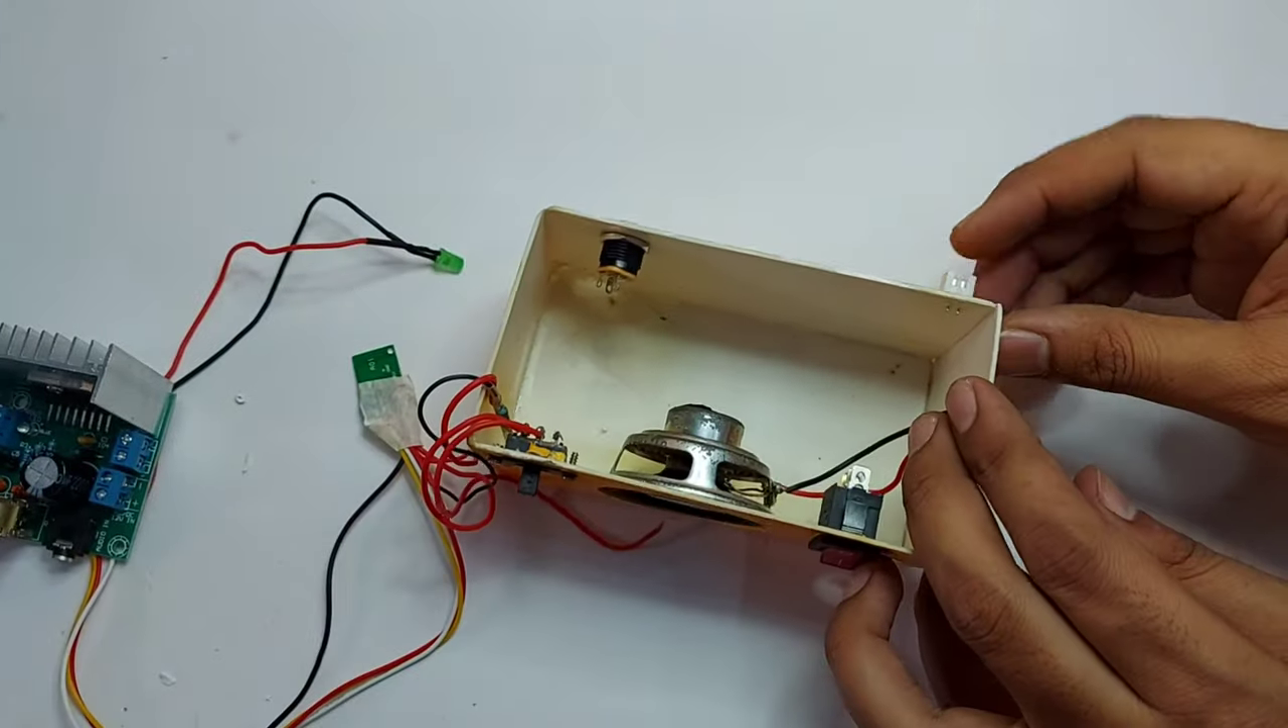यहां पर देखे दोस्तों यहां पर DC socket हमने लगा दिया है।